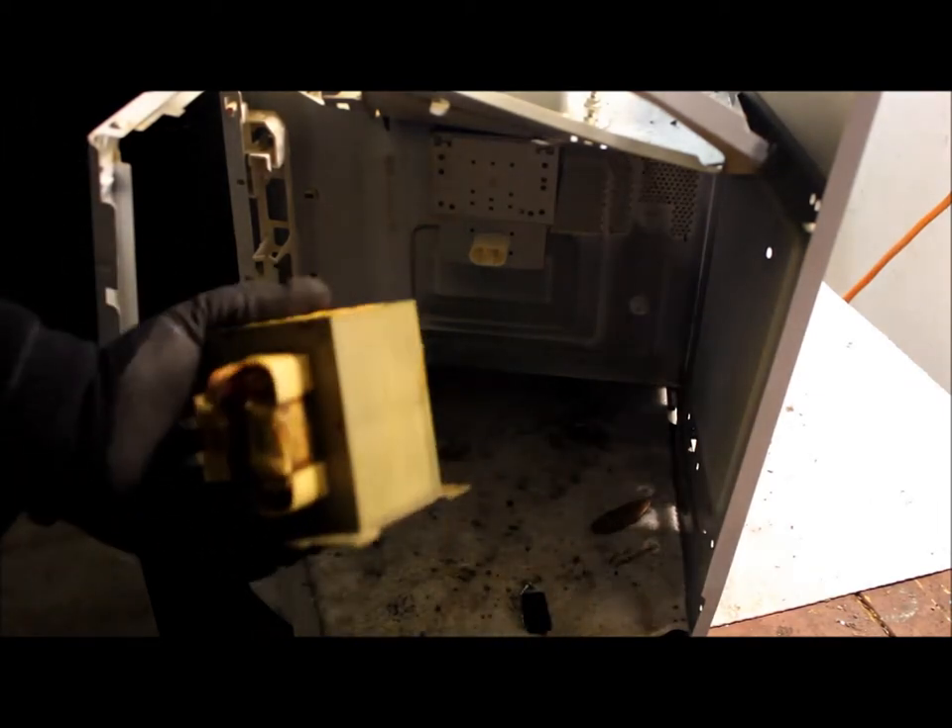All righty so we got the transformer off.